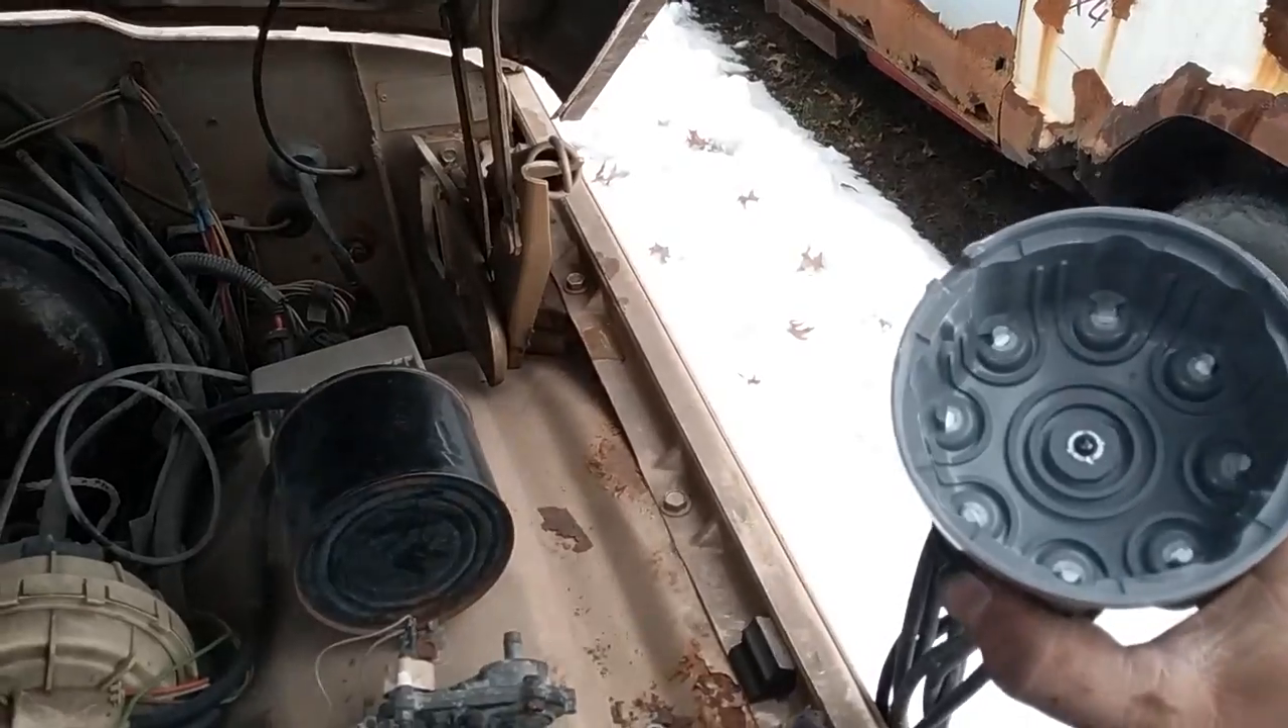Okay distributor caps off looking at that somebody did tune up haha so I don't have to spend money.